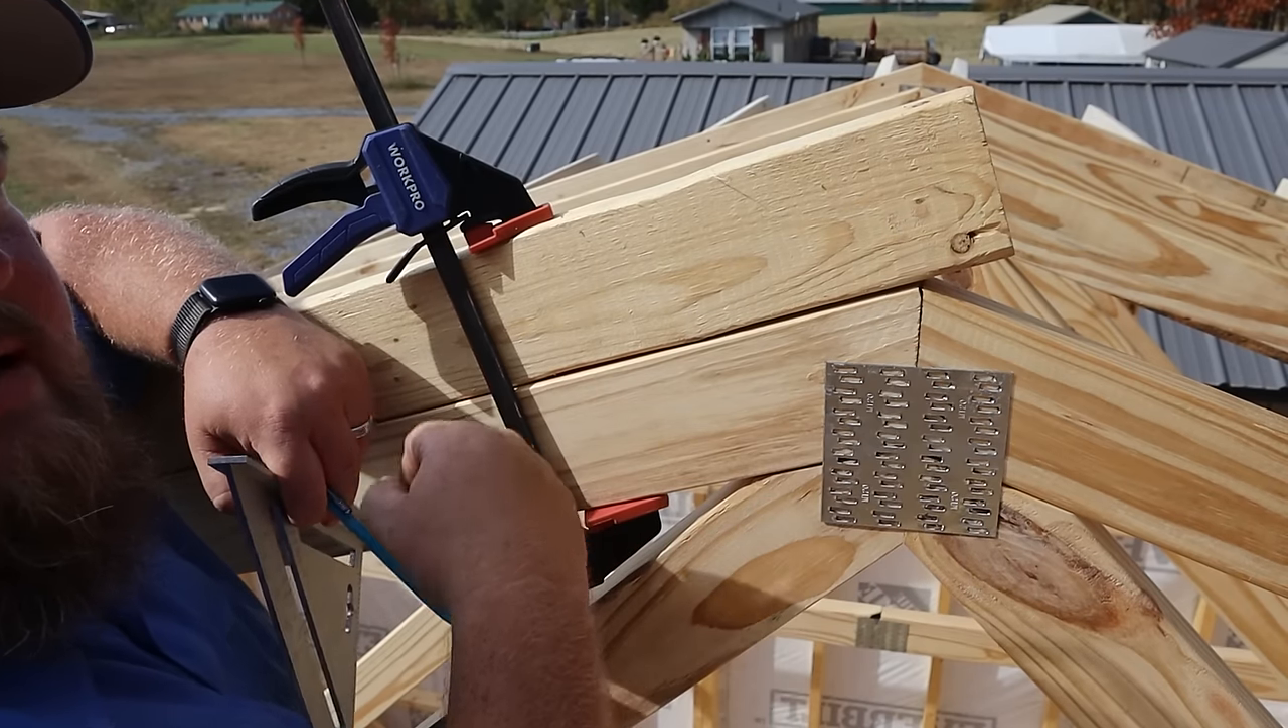This top two by four is clamped in place it is overhanging here.